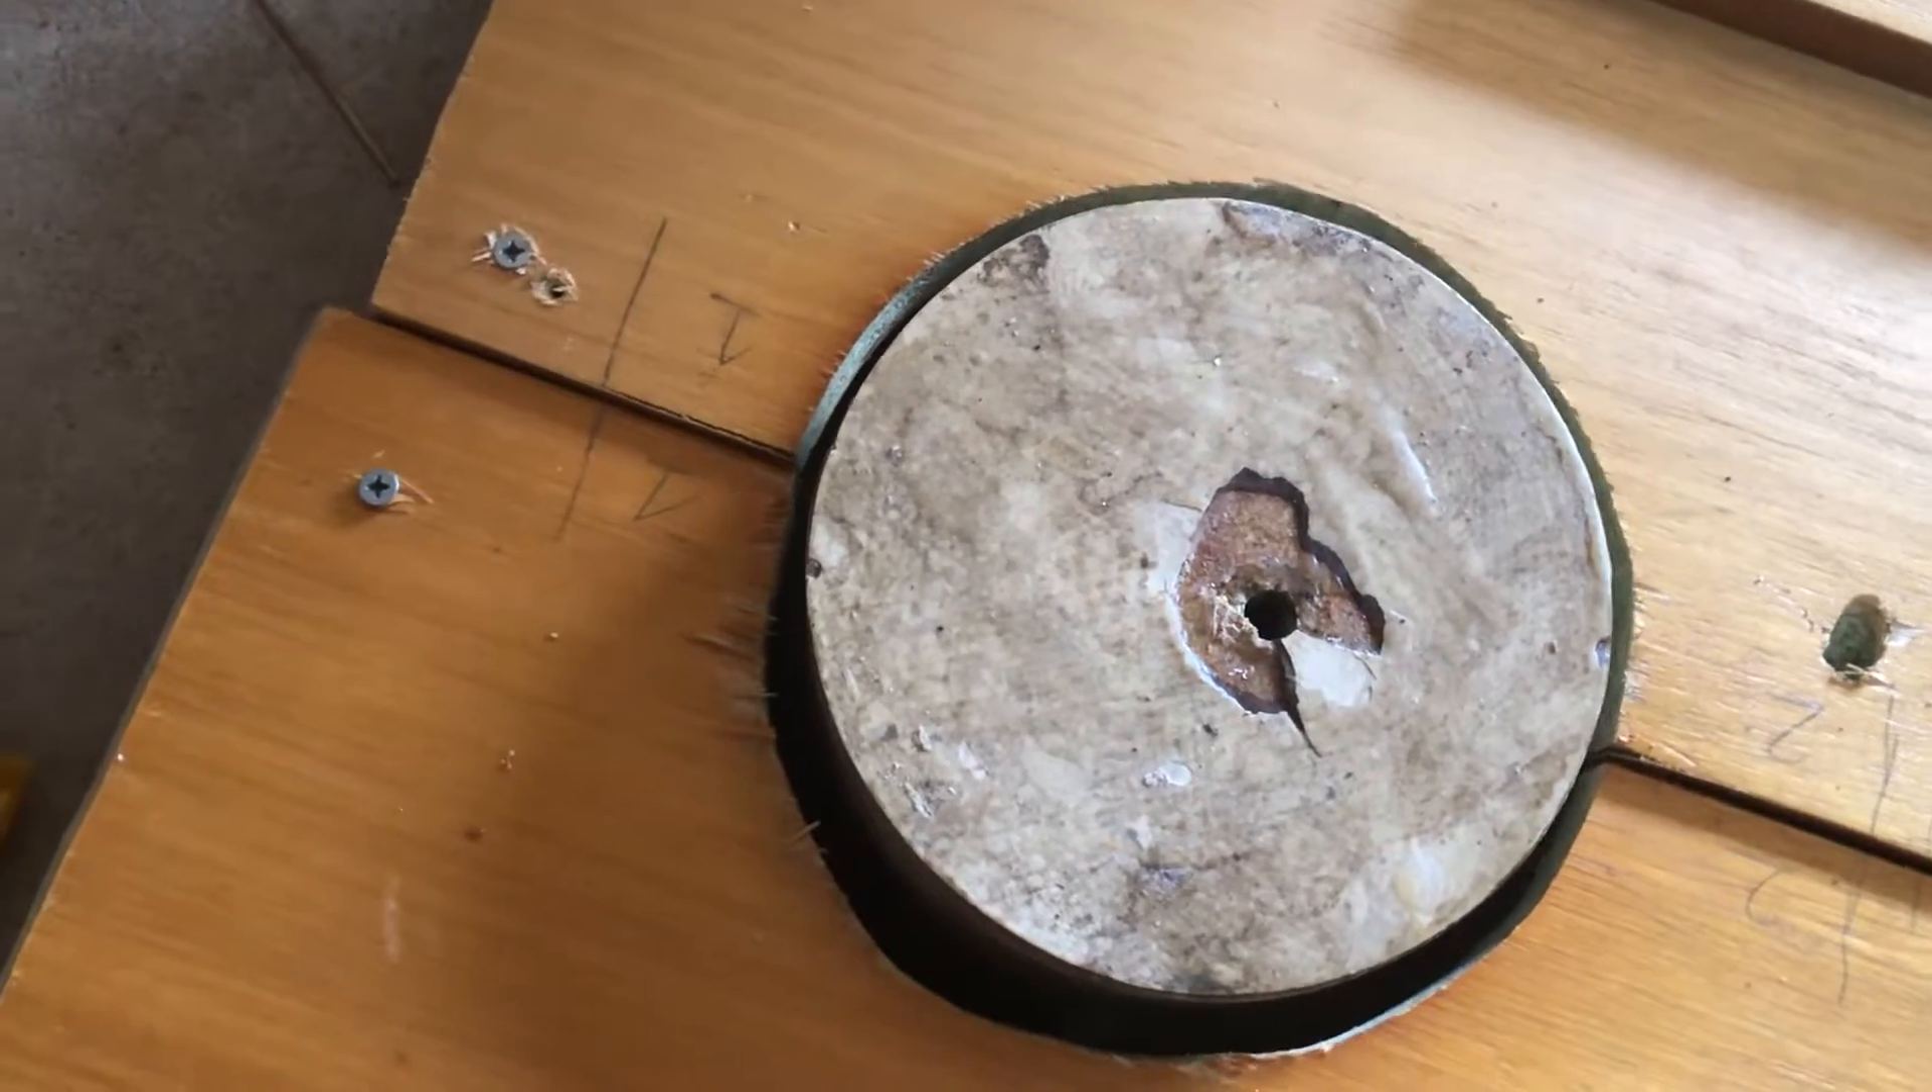These two halves meet together around there and you can see it's not a particularly tight seal.